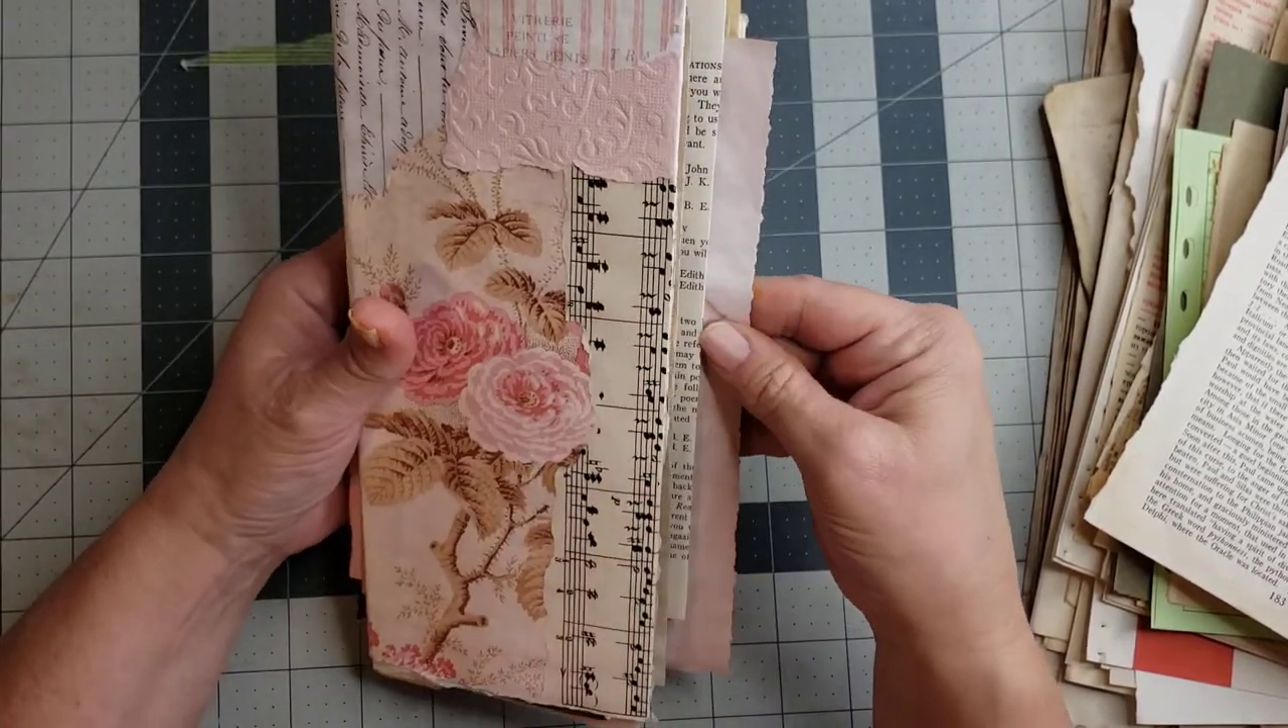But the avocado dyed paper is sticking out way too far now.